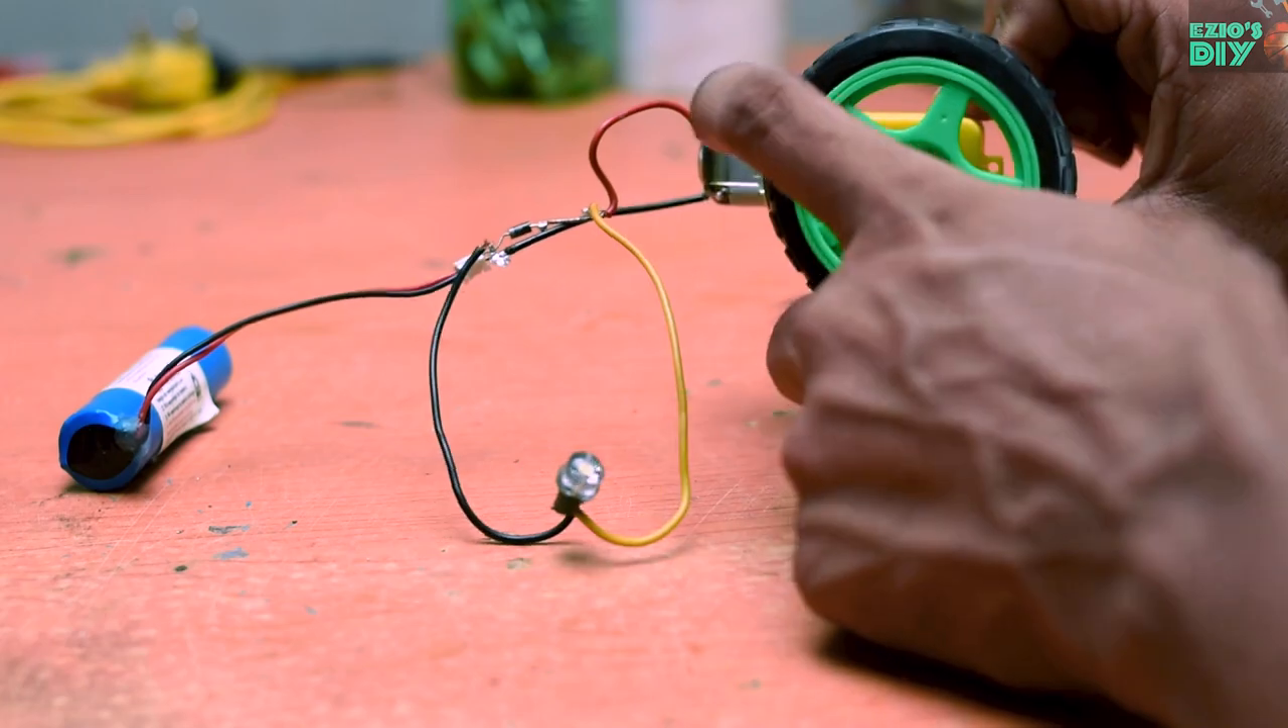मैंने इस सरकीट पे एक LED भी कनेक्ट कर लिया है।